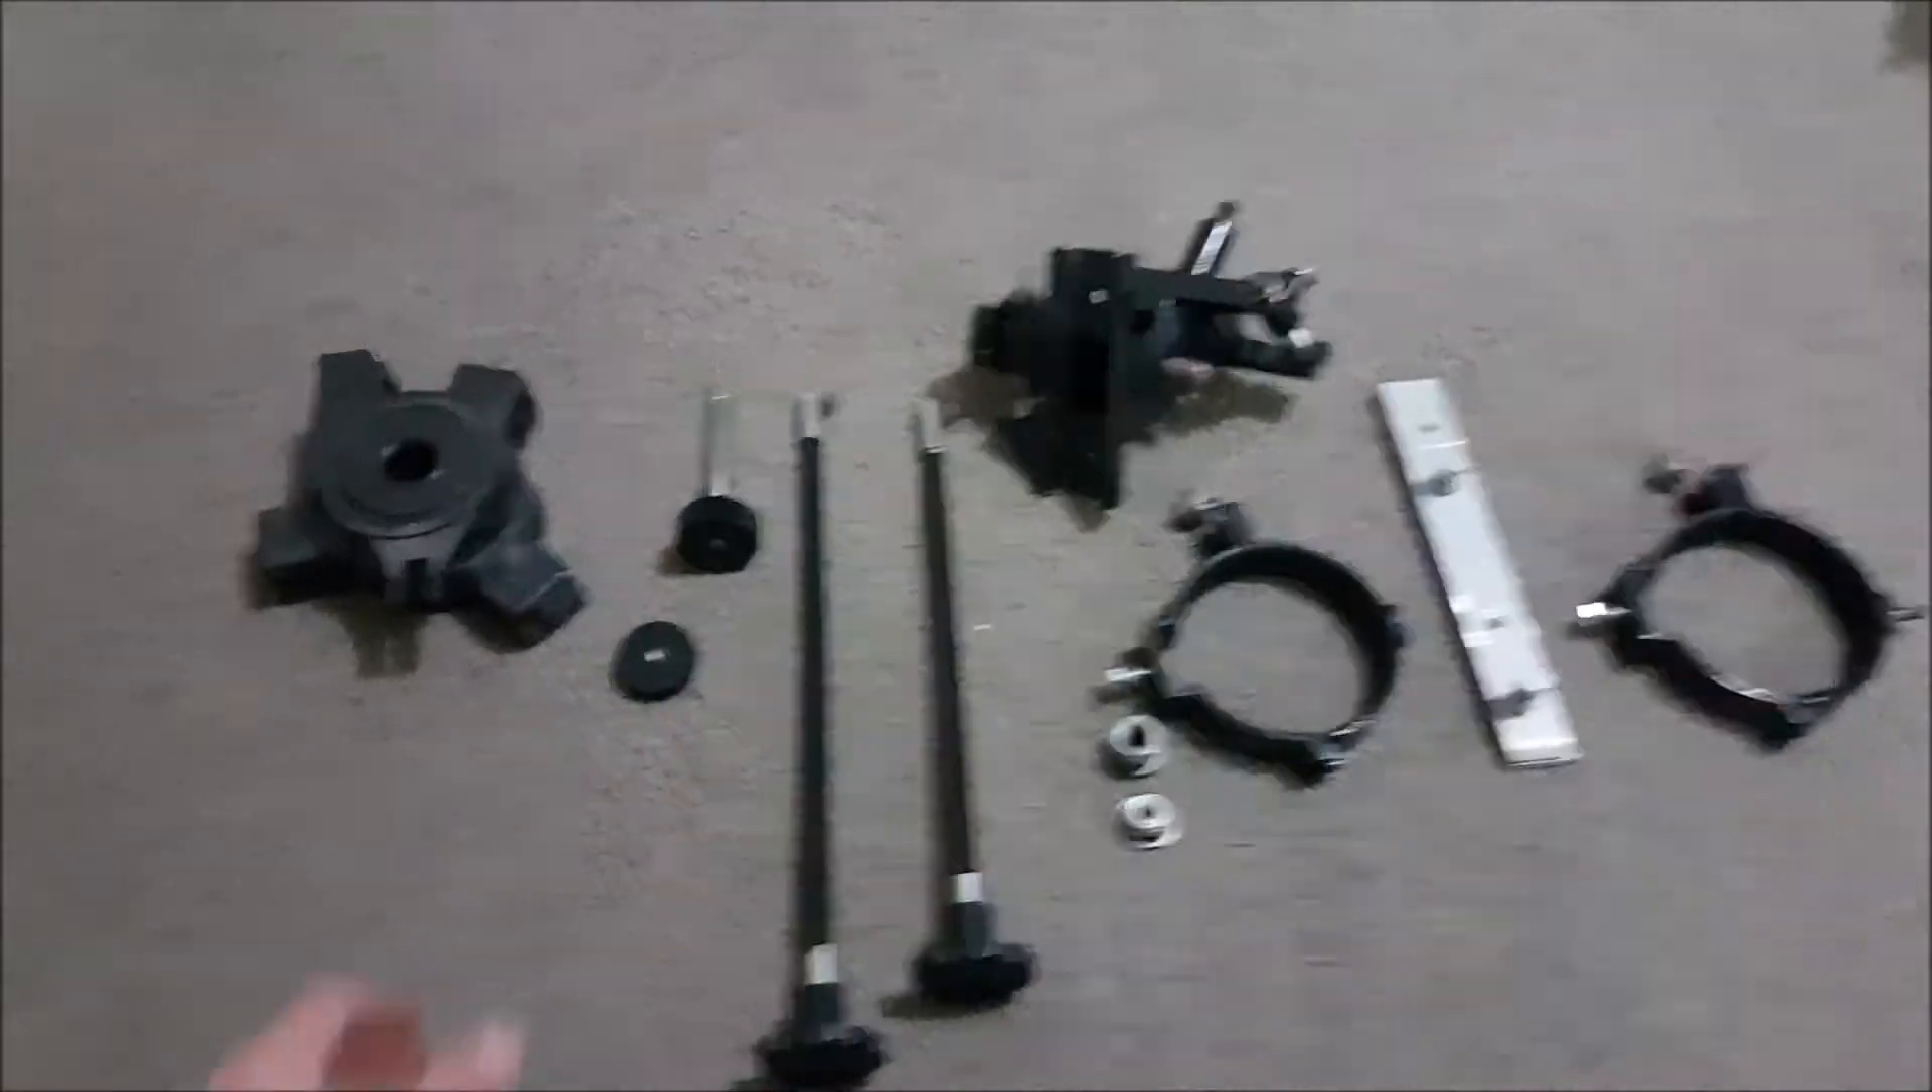So I finished taking apart as much as possible of the mount.